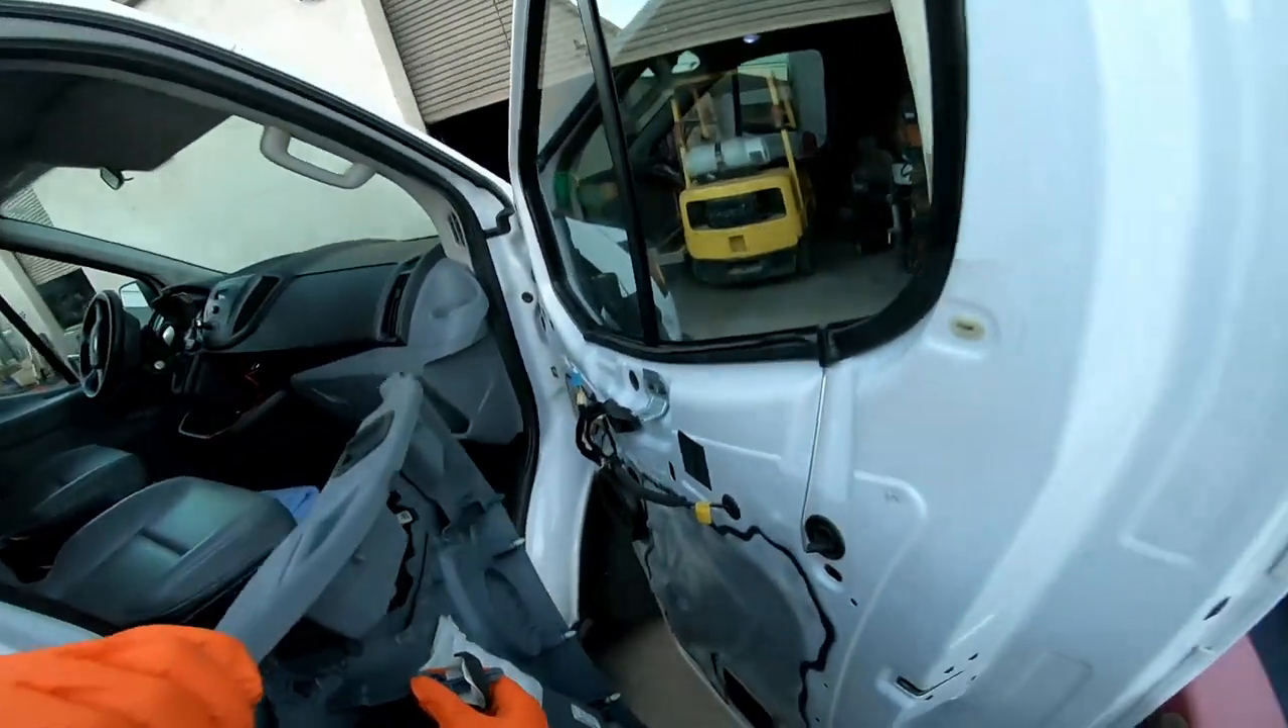Now the door panel is off the door.